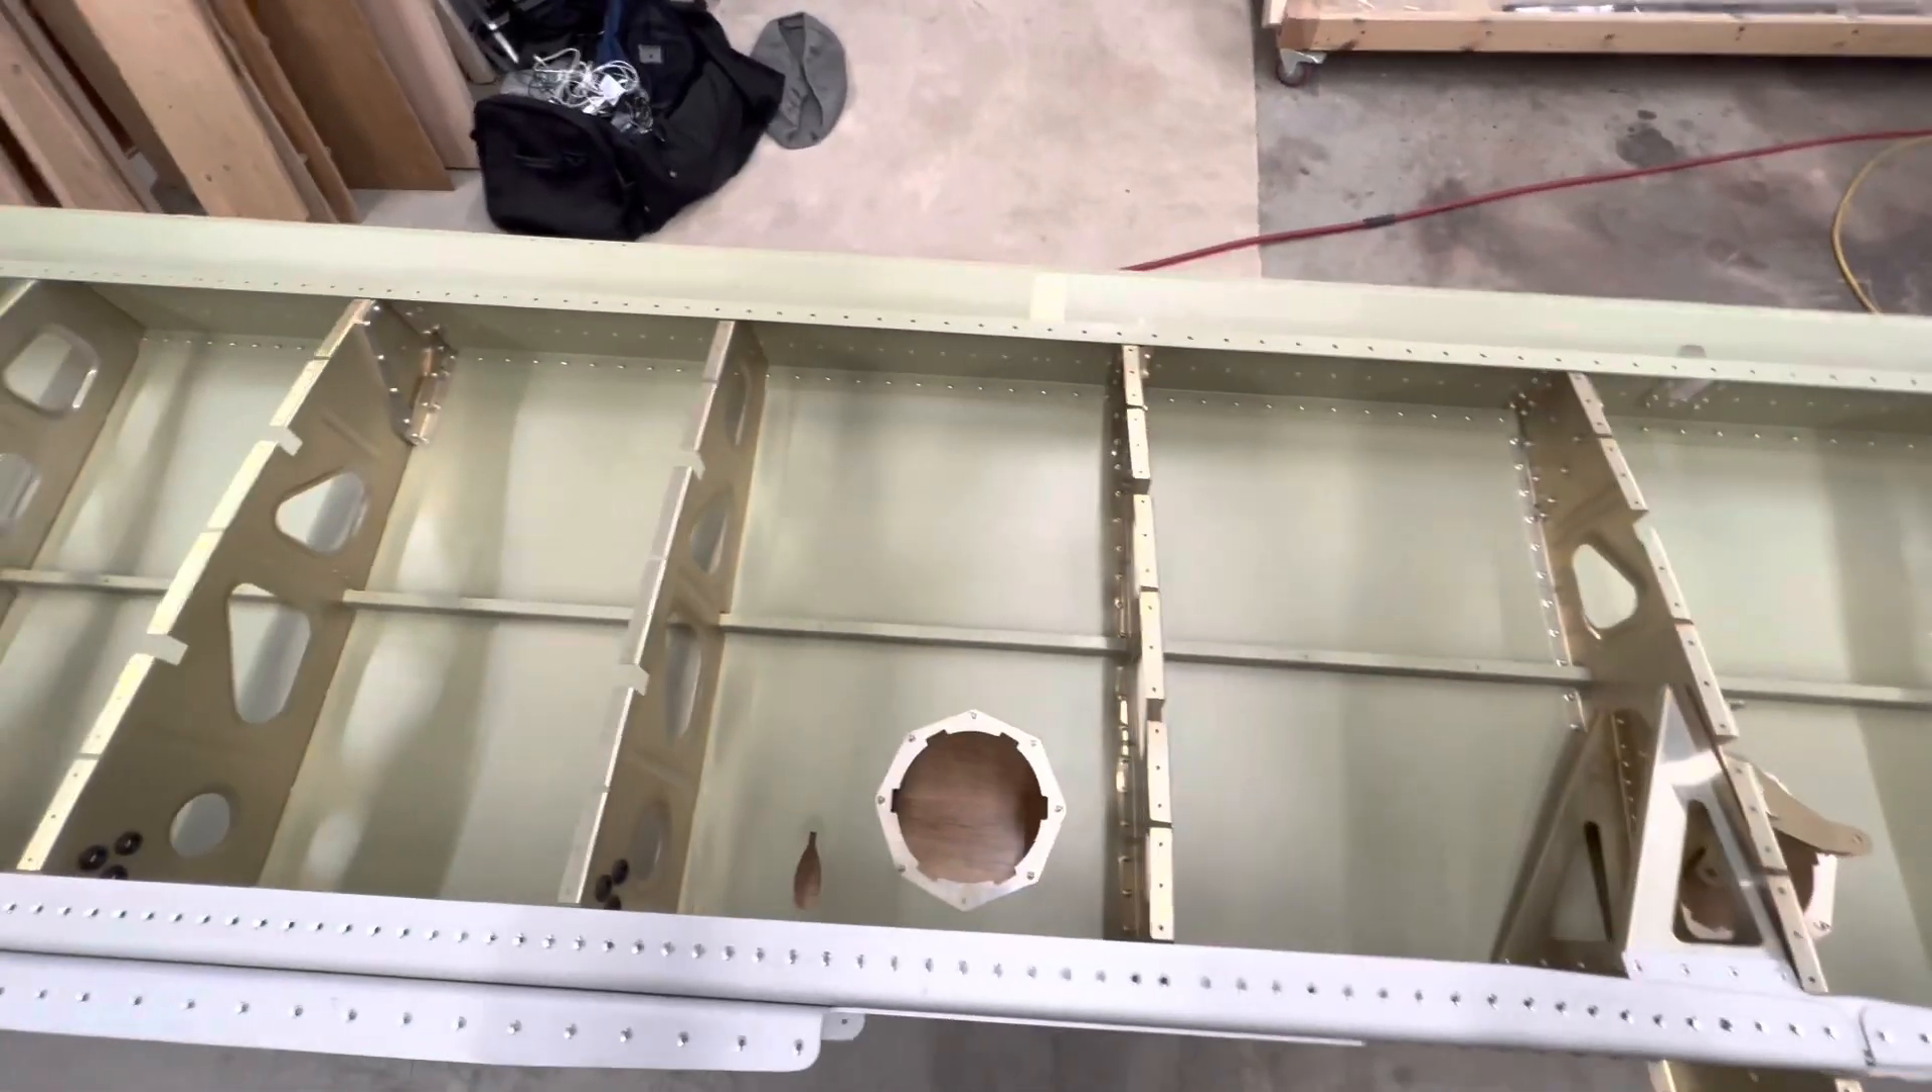And then I shifted over, flipped the wing, and now this is the inside of the right wing. I'm prepping to pull the wire and put the top skin on.